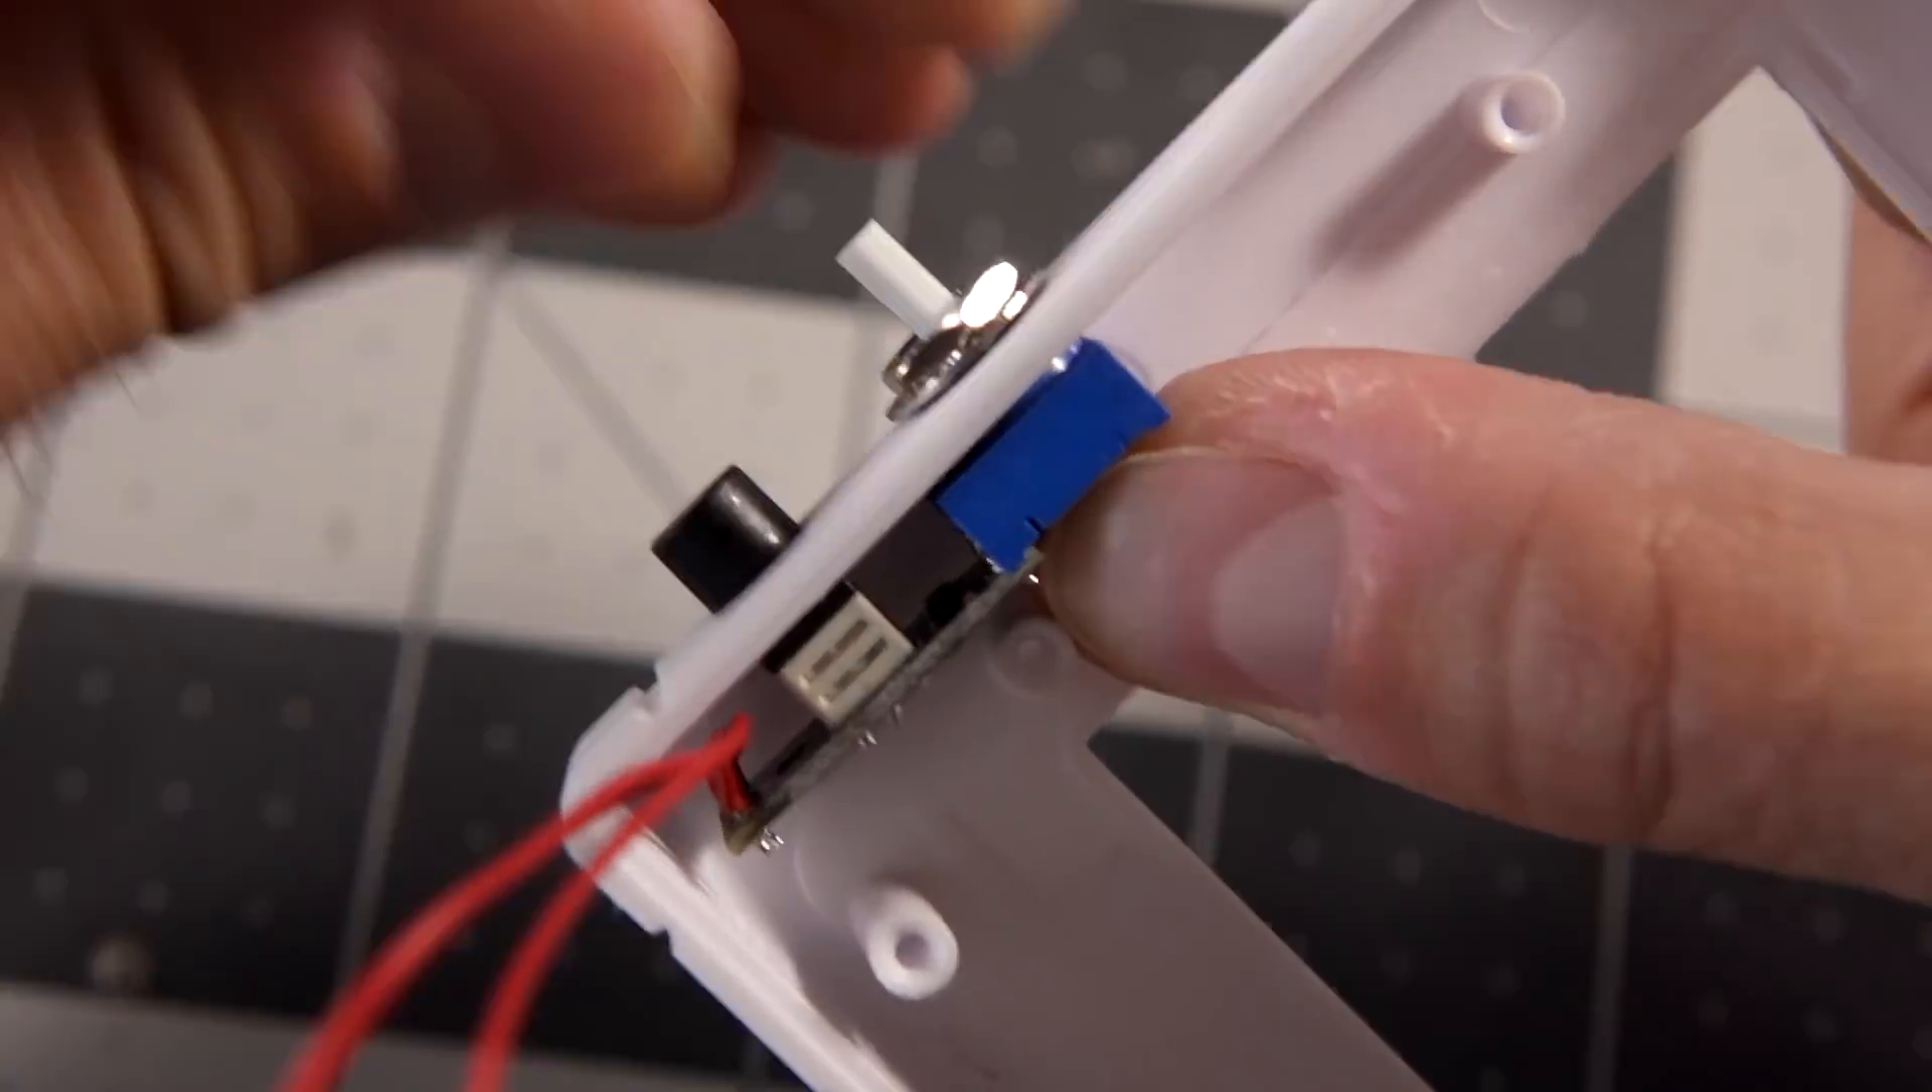Next, I installed the module in the front housing, and used the included washer and nut to hold it in place.